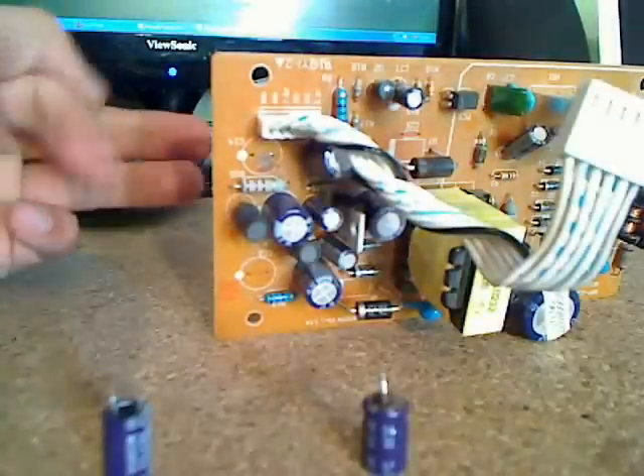So now you just removed both capacitors.